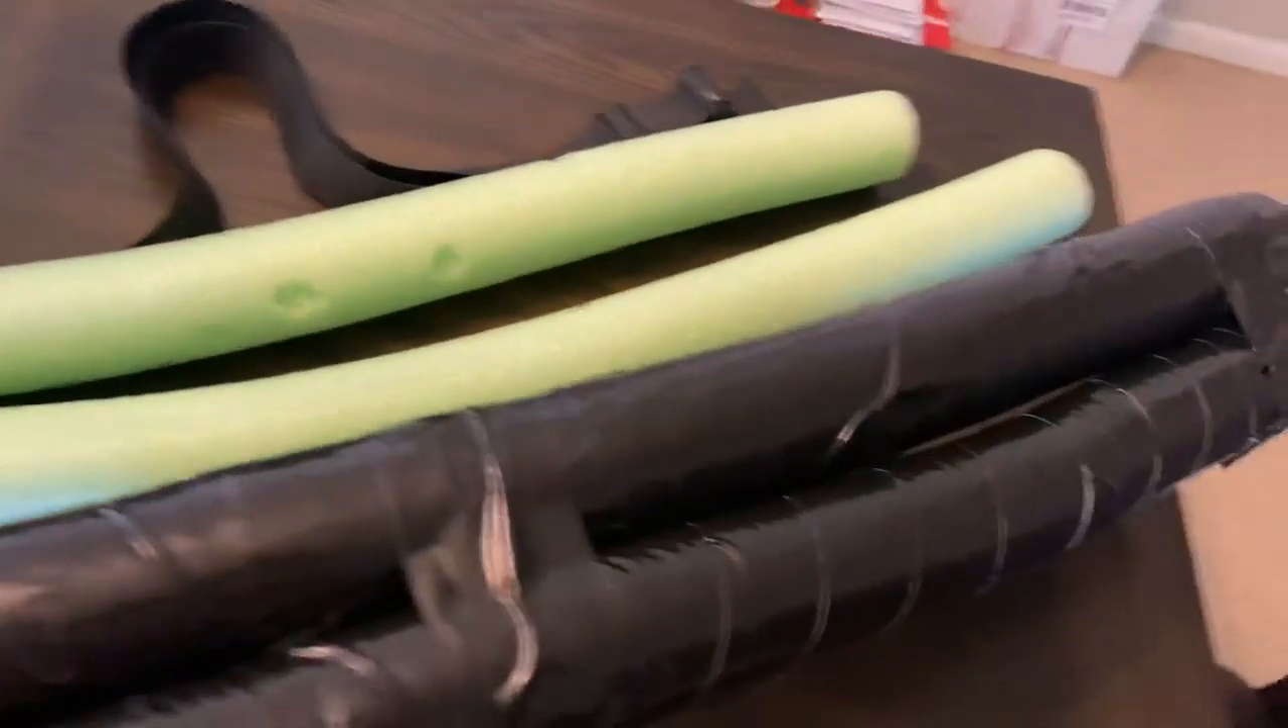I wrapped up two of these foam noodles so far. I have two more to go.